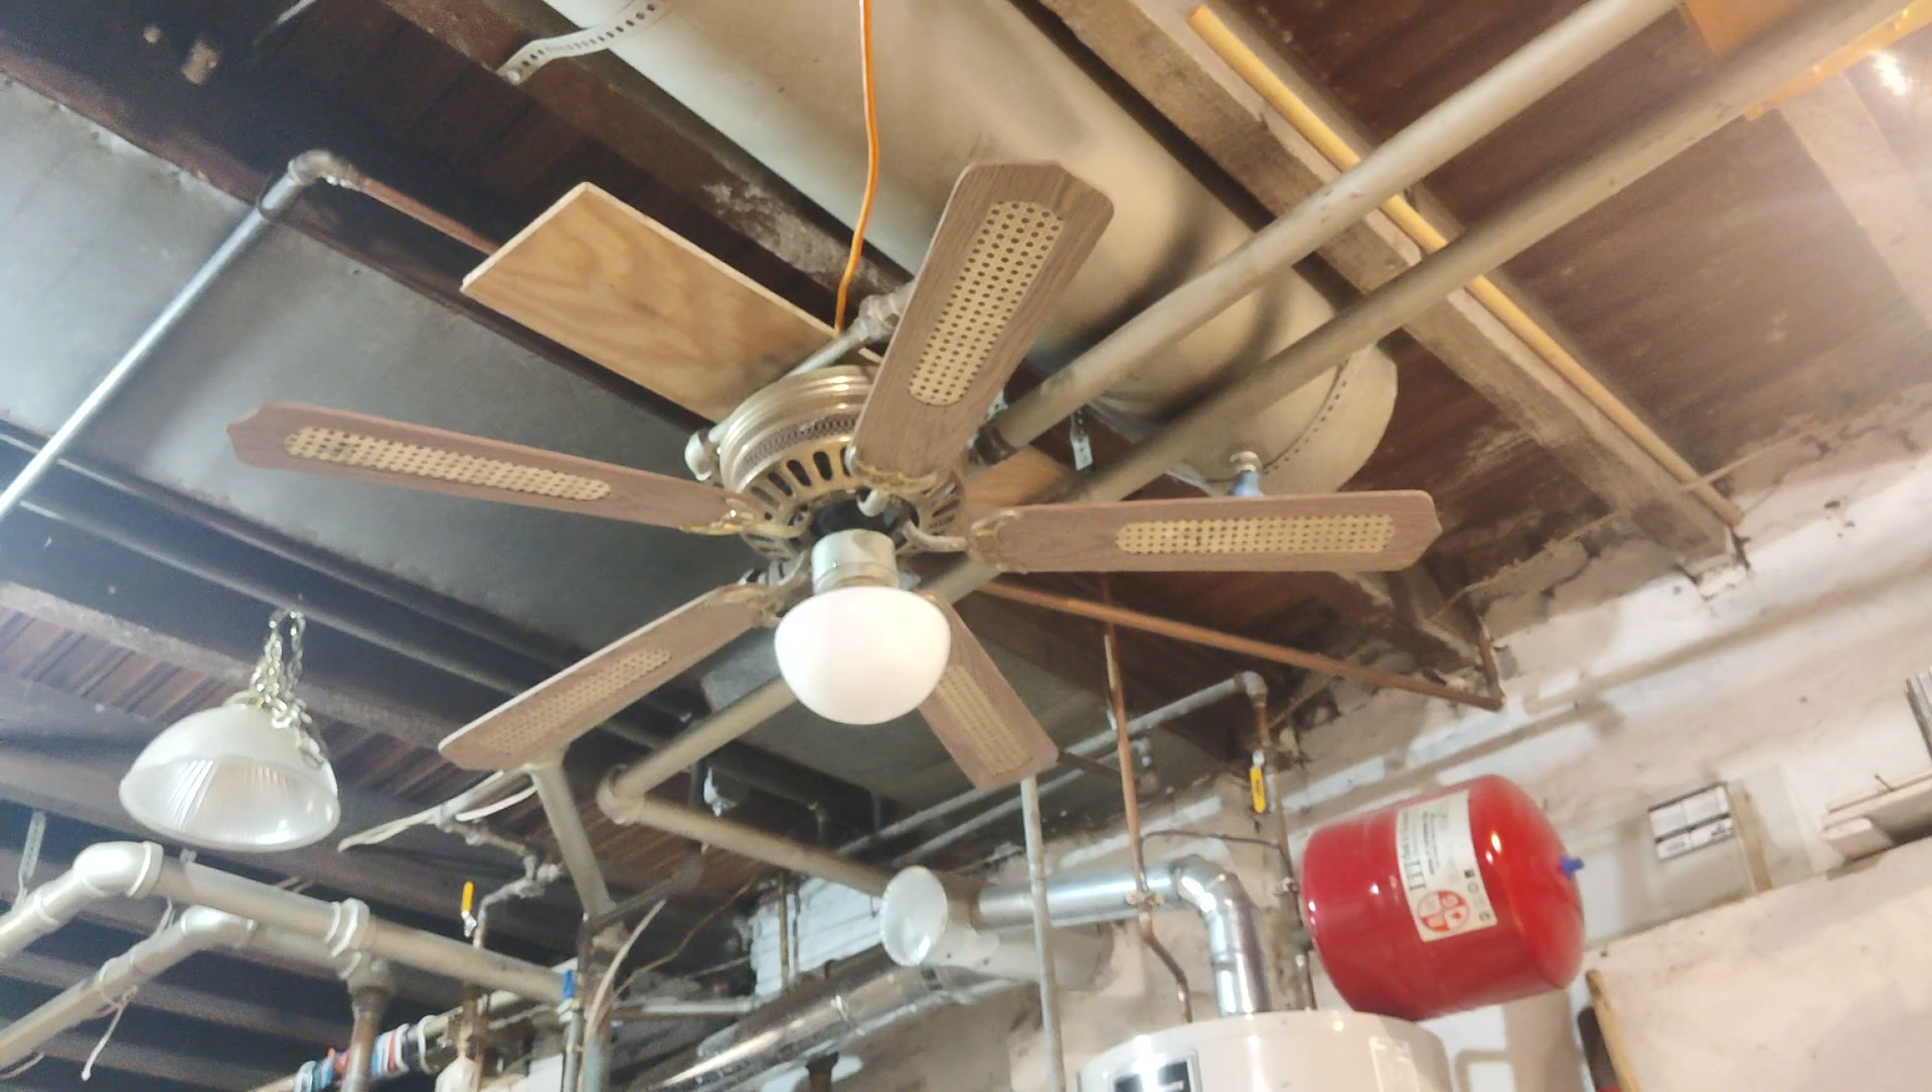So this is the twin that is fully assembled and it works pretty good.